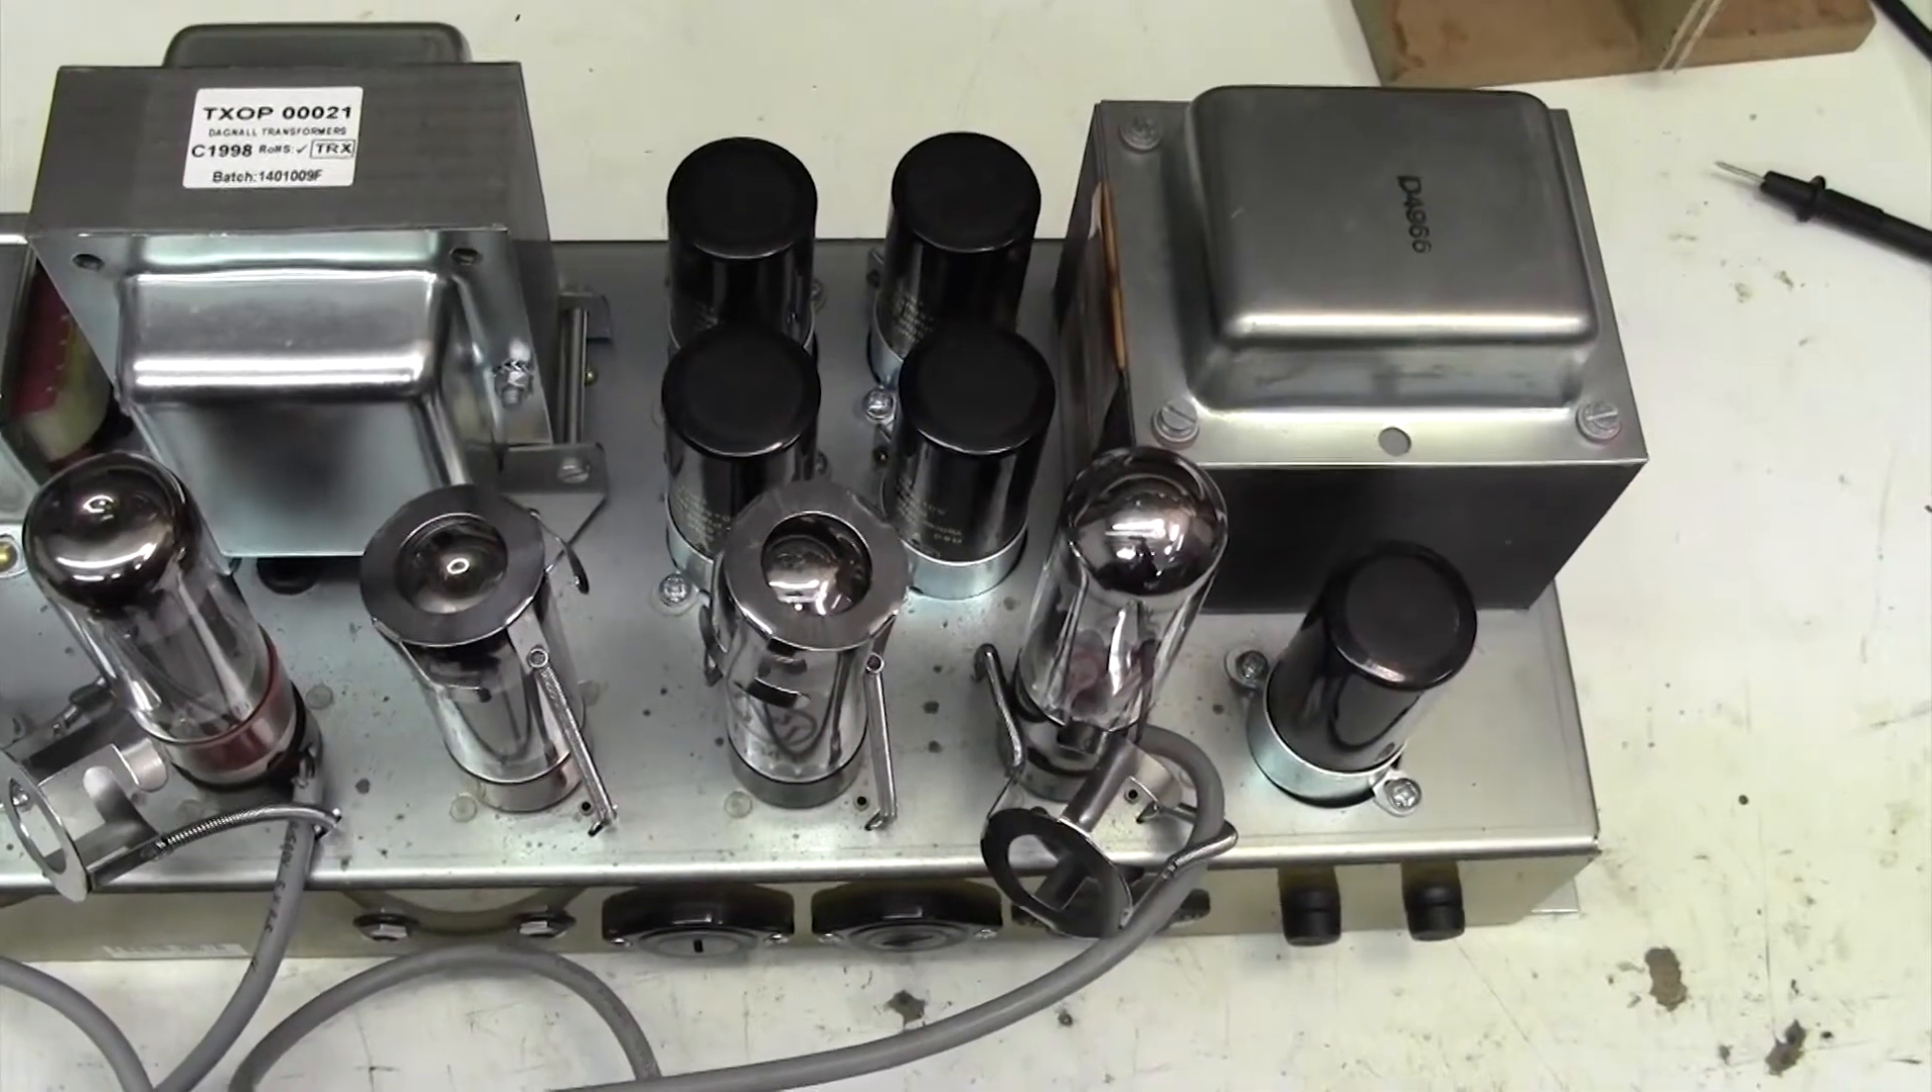I've removed the chassis now from the amplifier and here it is up on the bench top side.